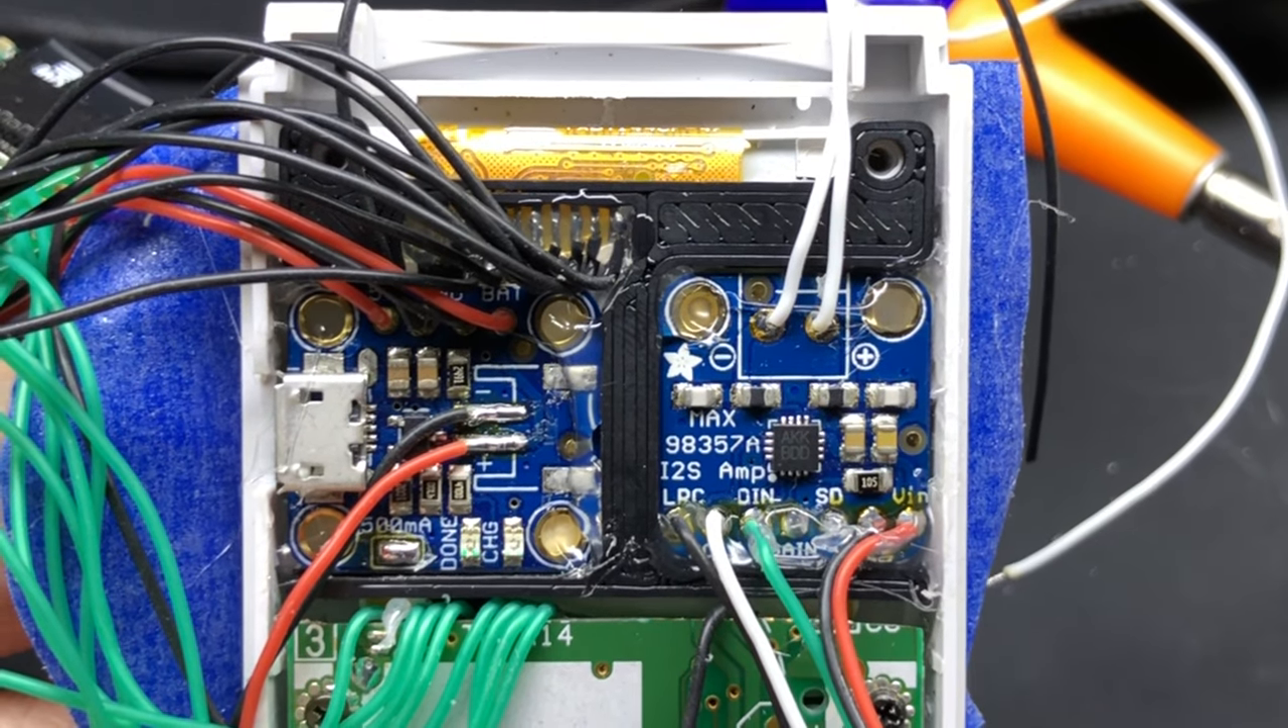And then here you can see what it looks like after you put the battery charger and the soundboard in there as well which by the way I'm using an I2S sound module for this.